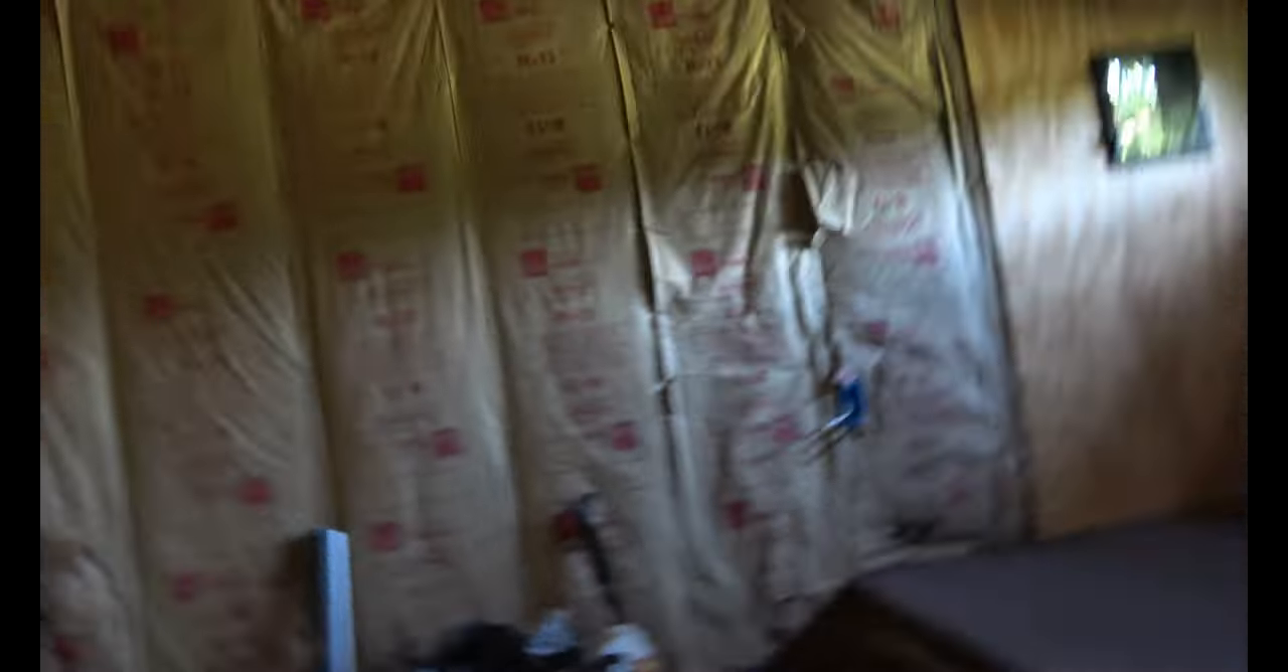We've got this entire wall left to put plywood on.